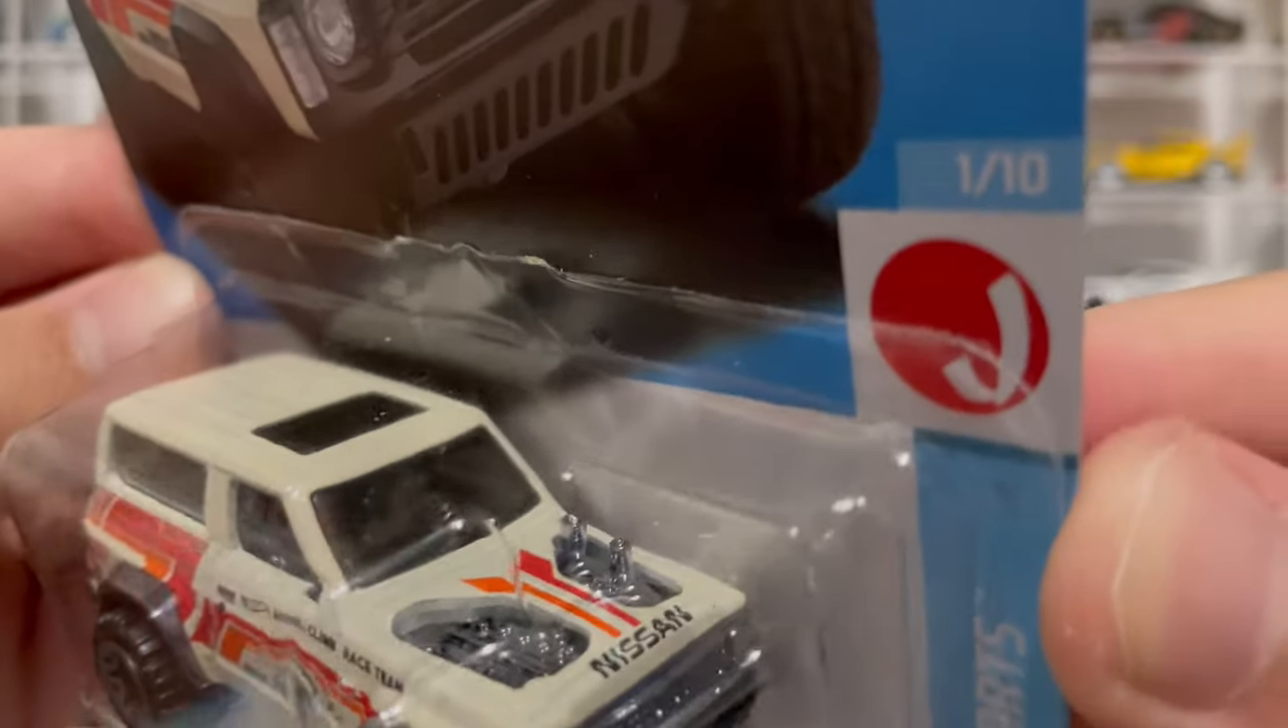Look at the hood got the turbo sticking out.